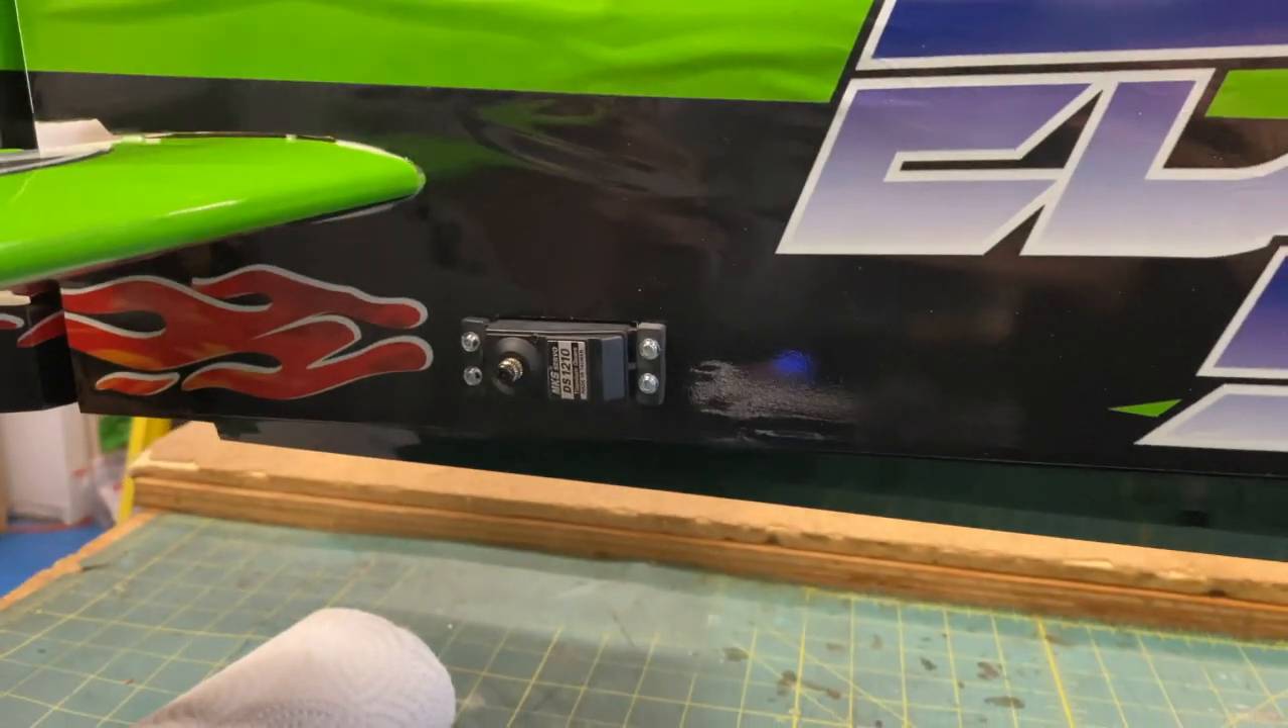And there you have an installed rudder servo.